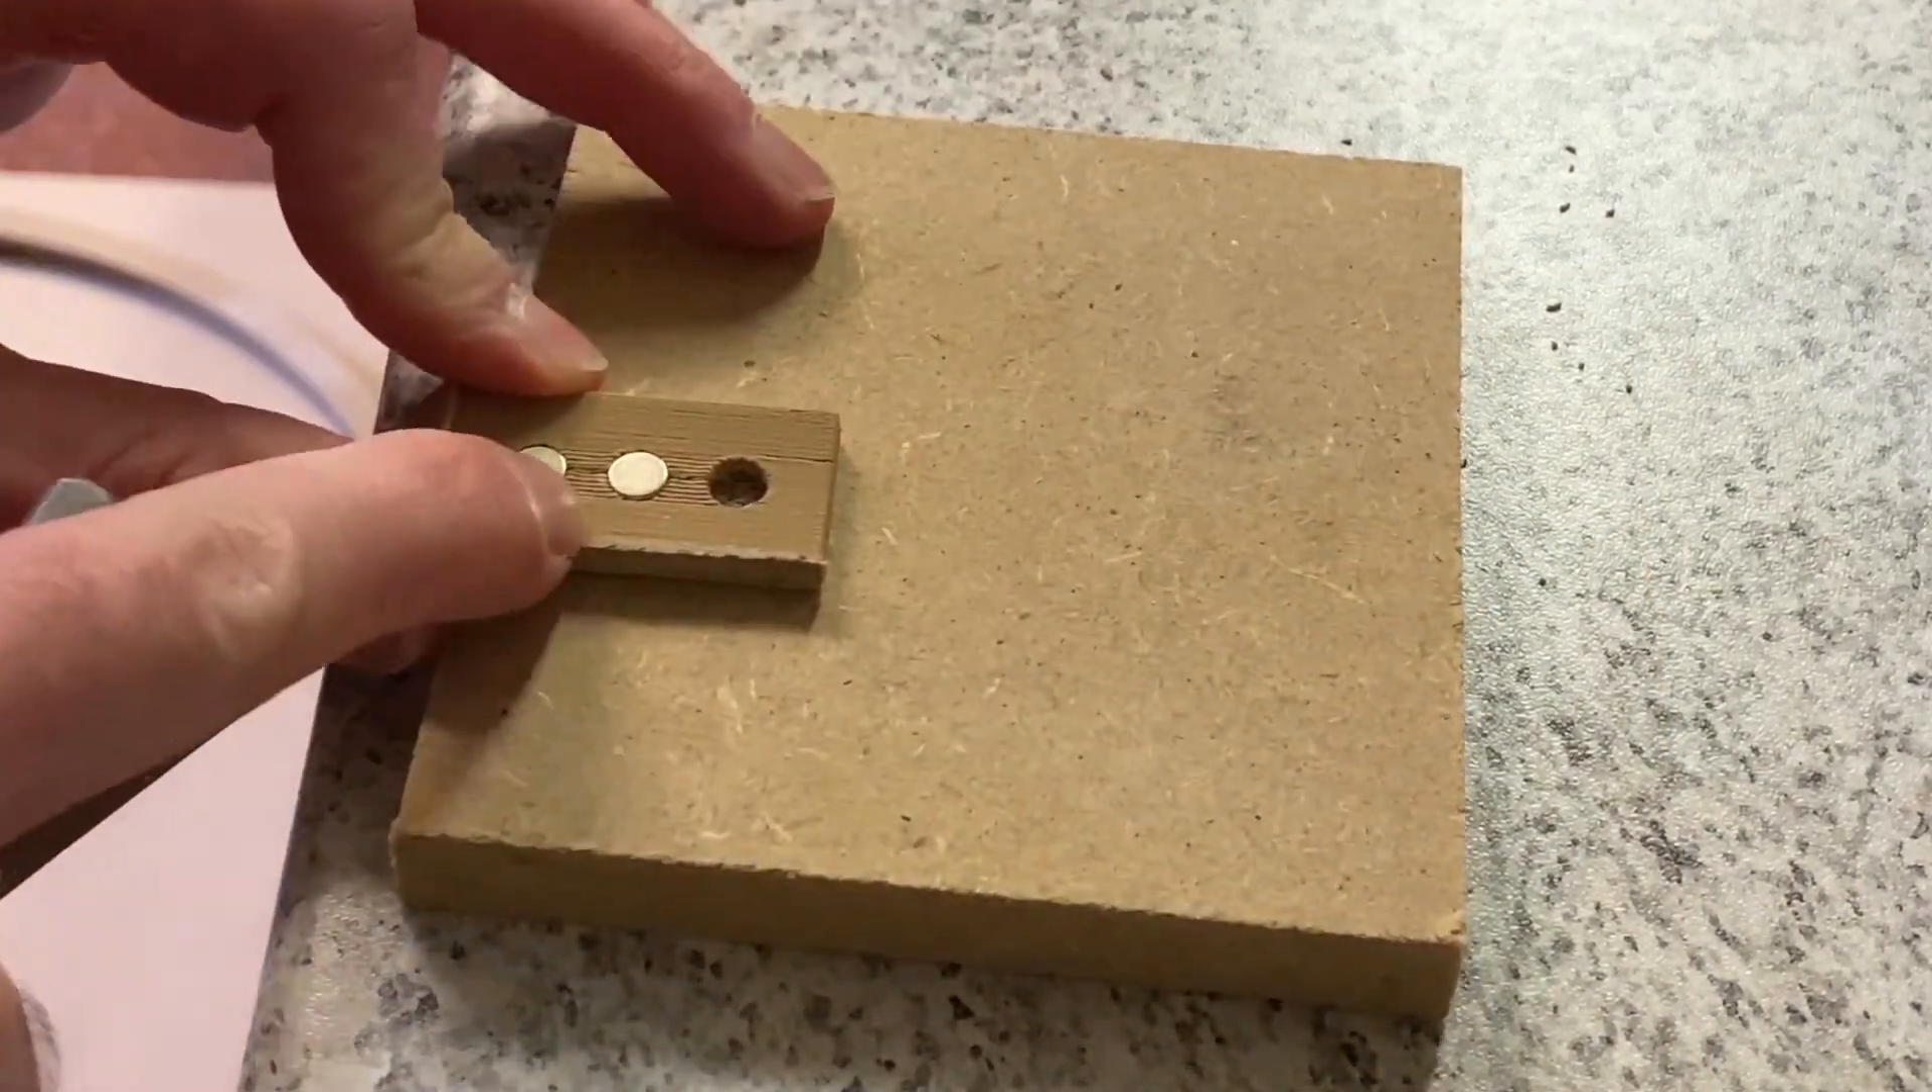The magnets are still in place.